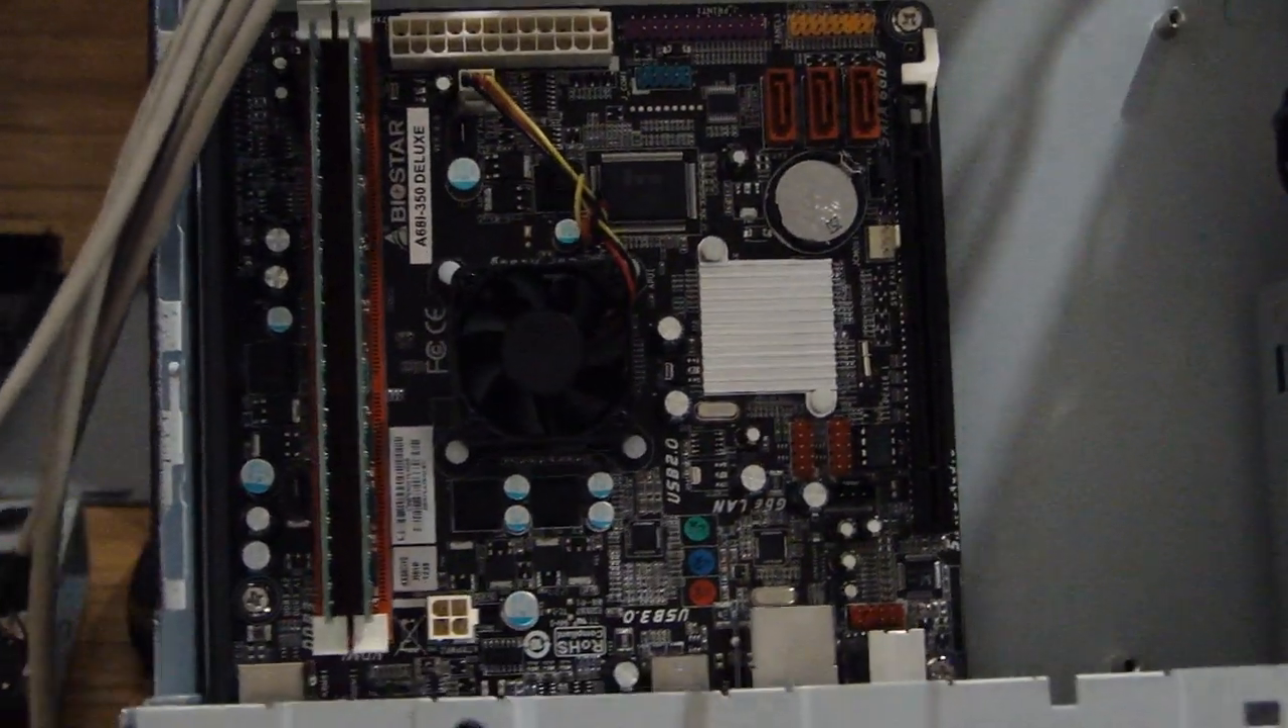I have the motherboard inside the case as you can see.